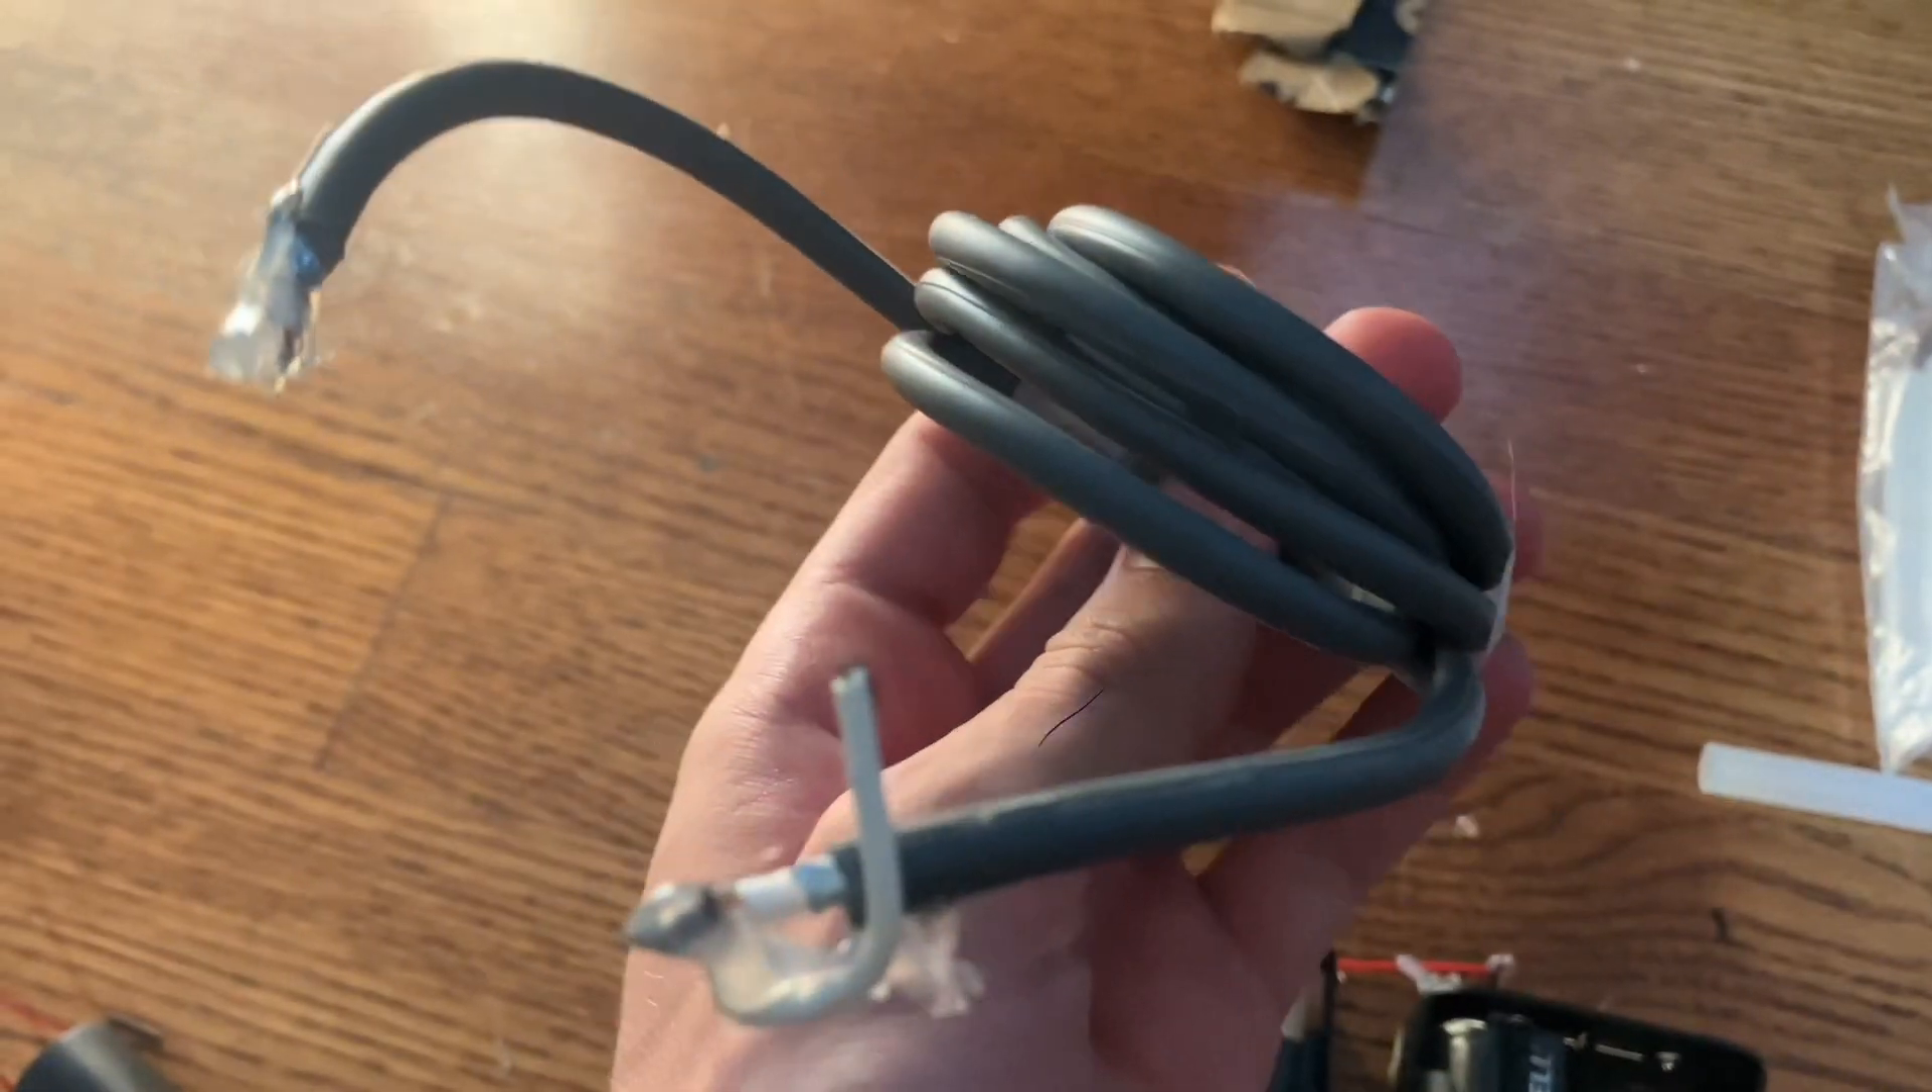I have attached a piece of white wire to the end of this side. That's gonna be one end of the spark gap.